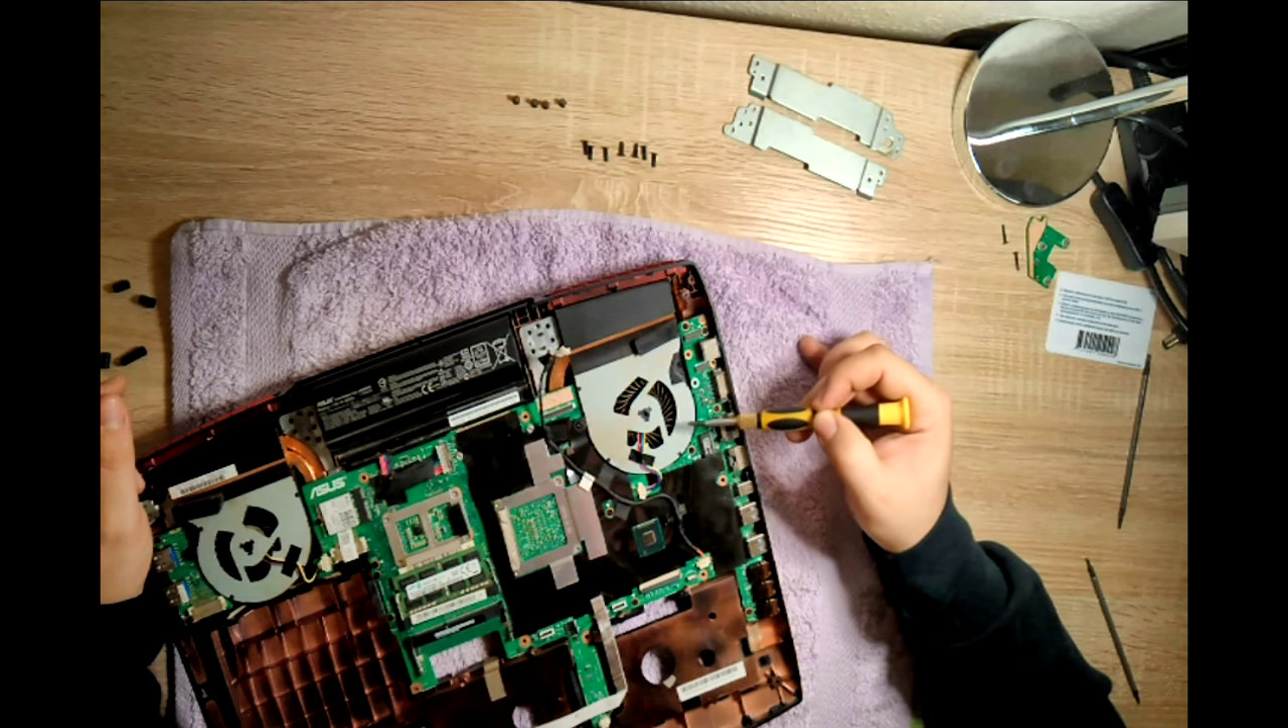And now you have access to both fans which are here if you want to clean them or replace them as you wish.